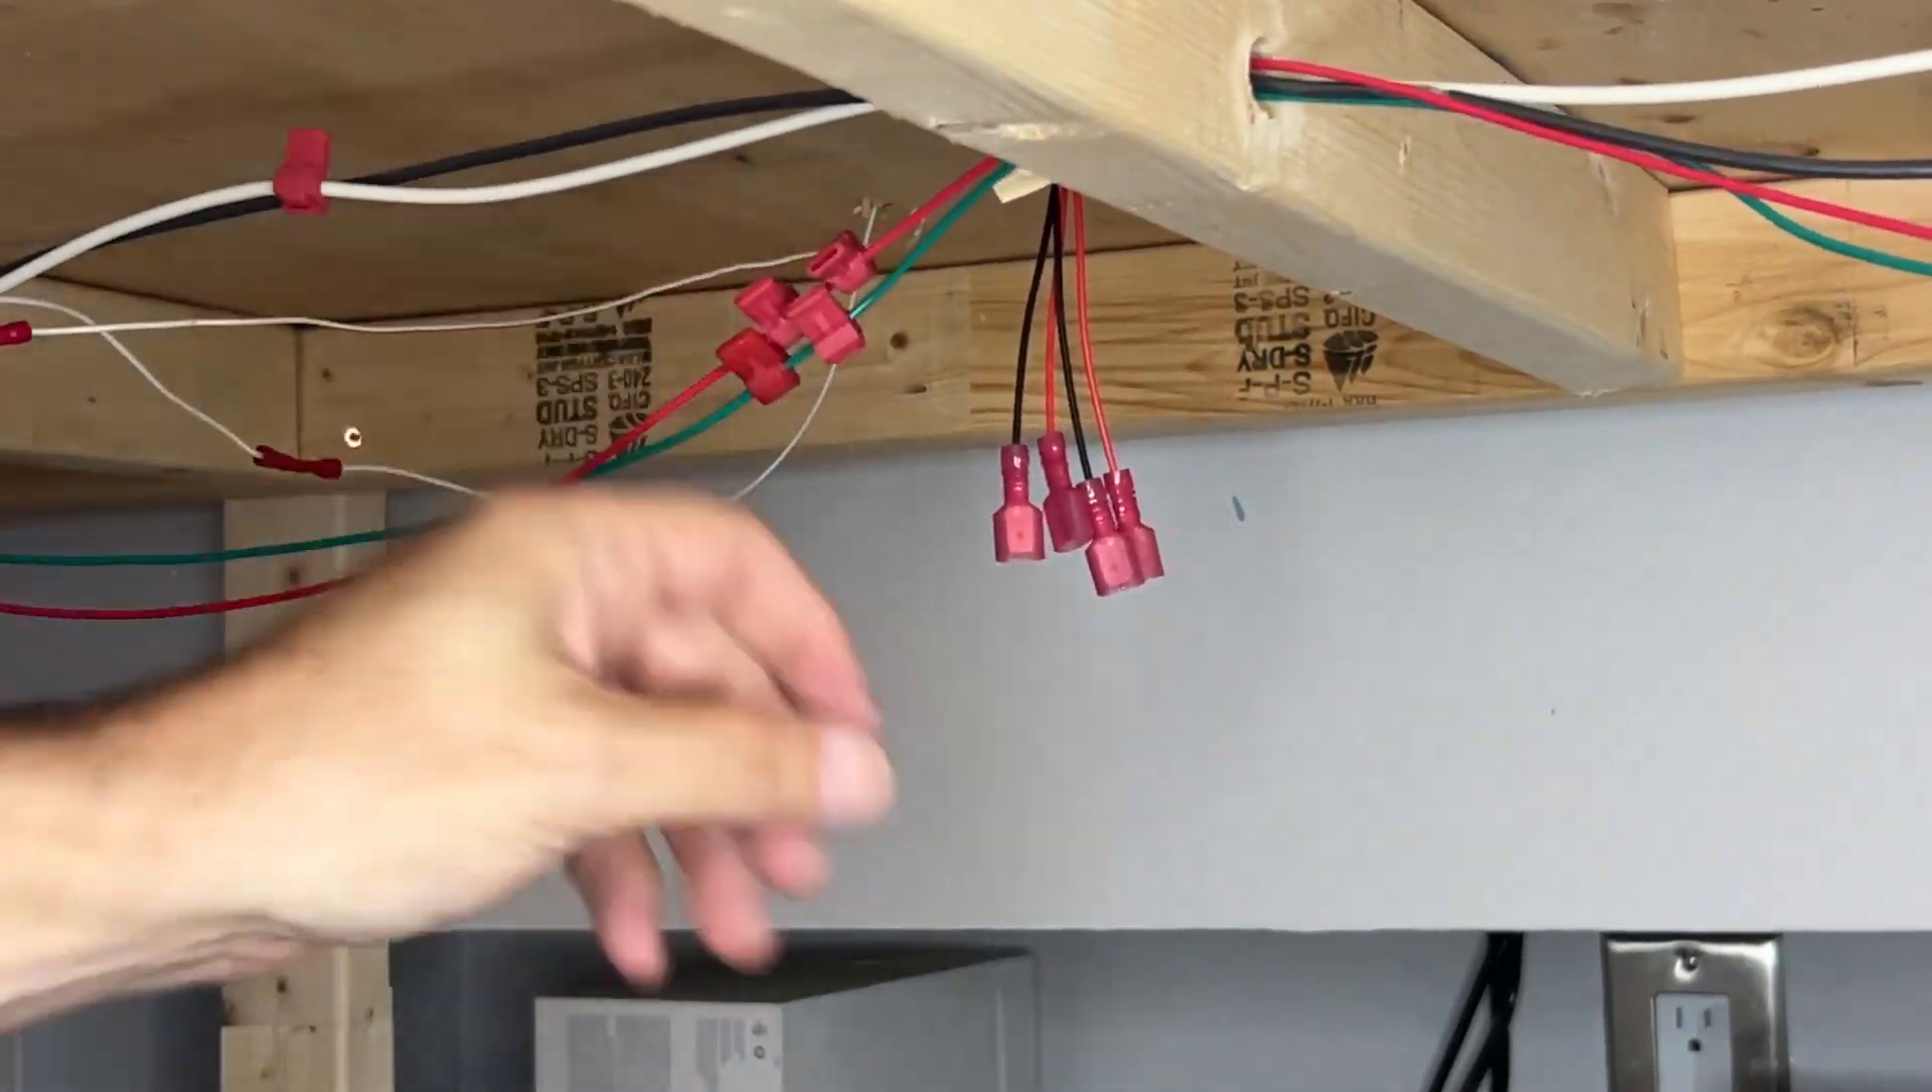So that's all my plugs on and all my connectors on.